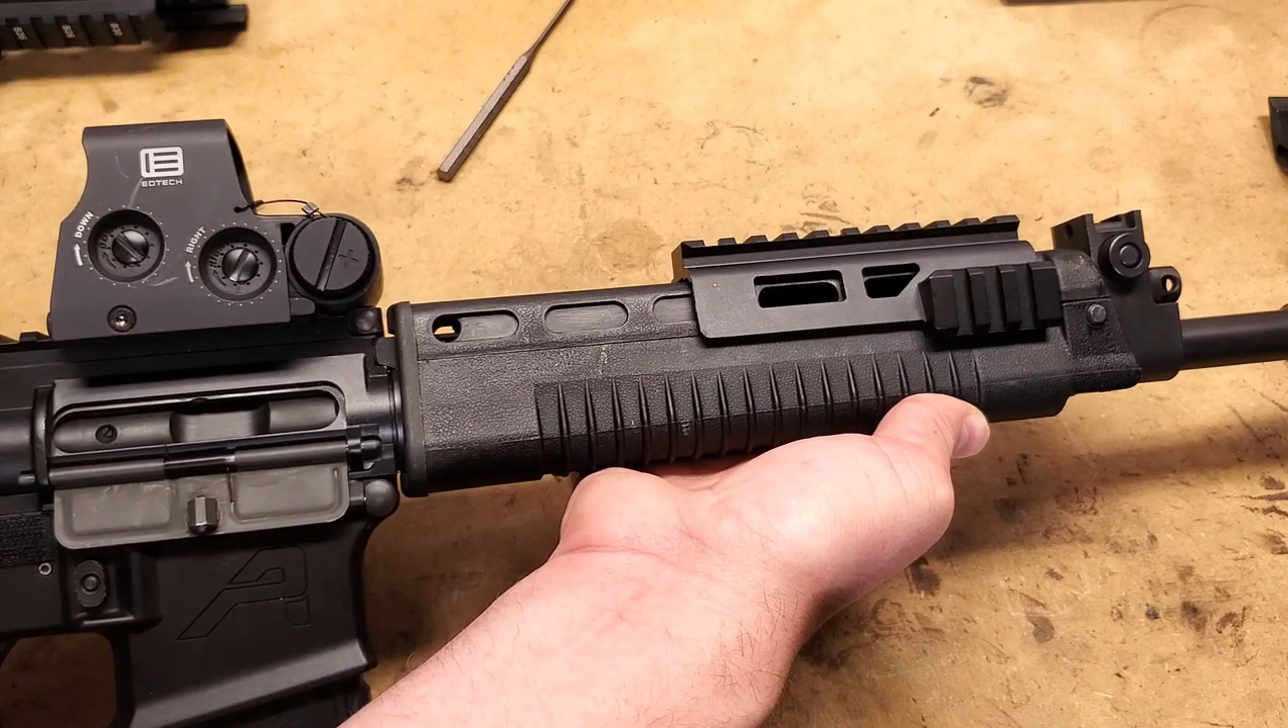Now one thing to notice is first off, look how much higher that front rail is than the rail on the receiver. It is significantly higher.